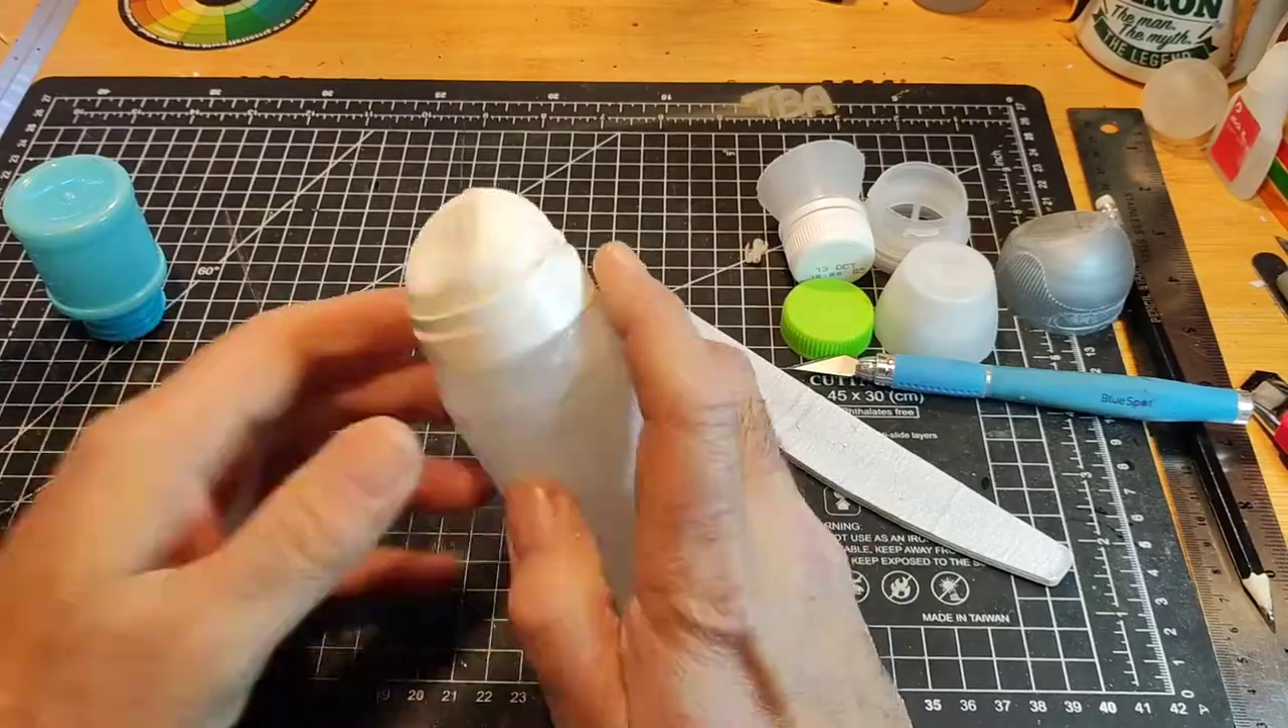Now that white top is a top from a deodorant can that I've just stuck on to the to the bottle.